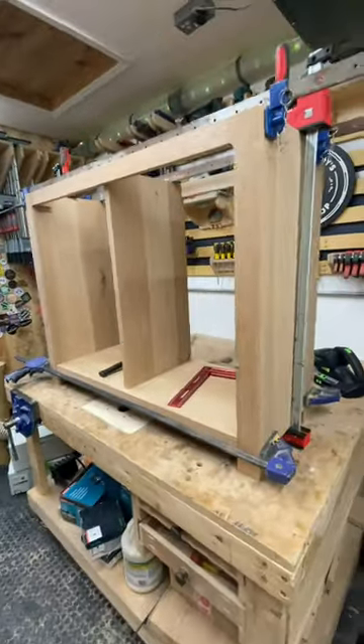So, we have the central divider already in.